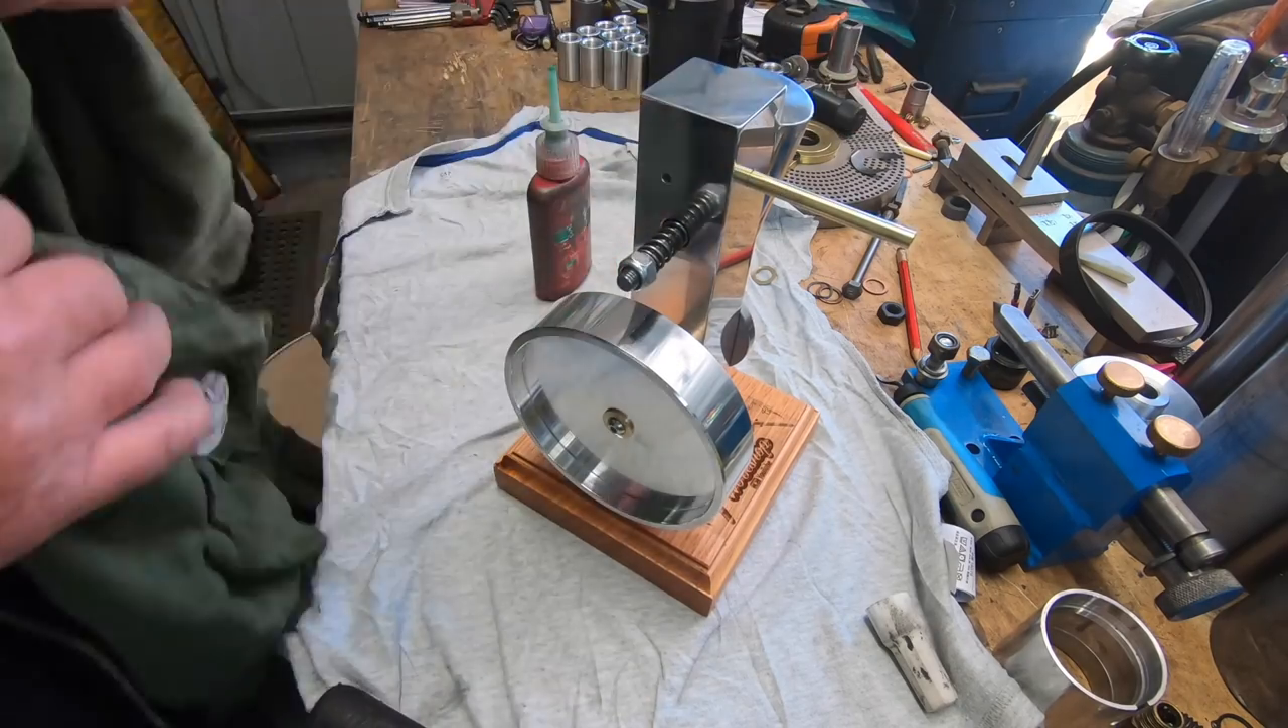So there we have one engine fitted, put together.